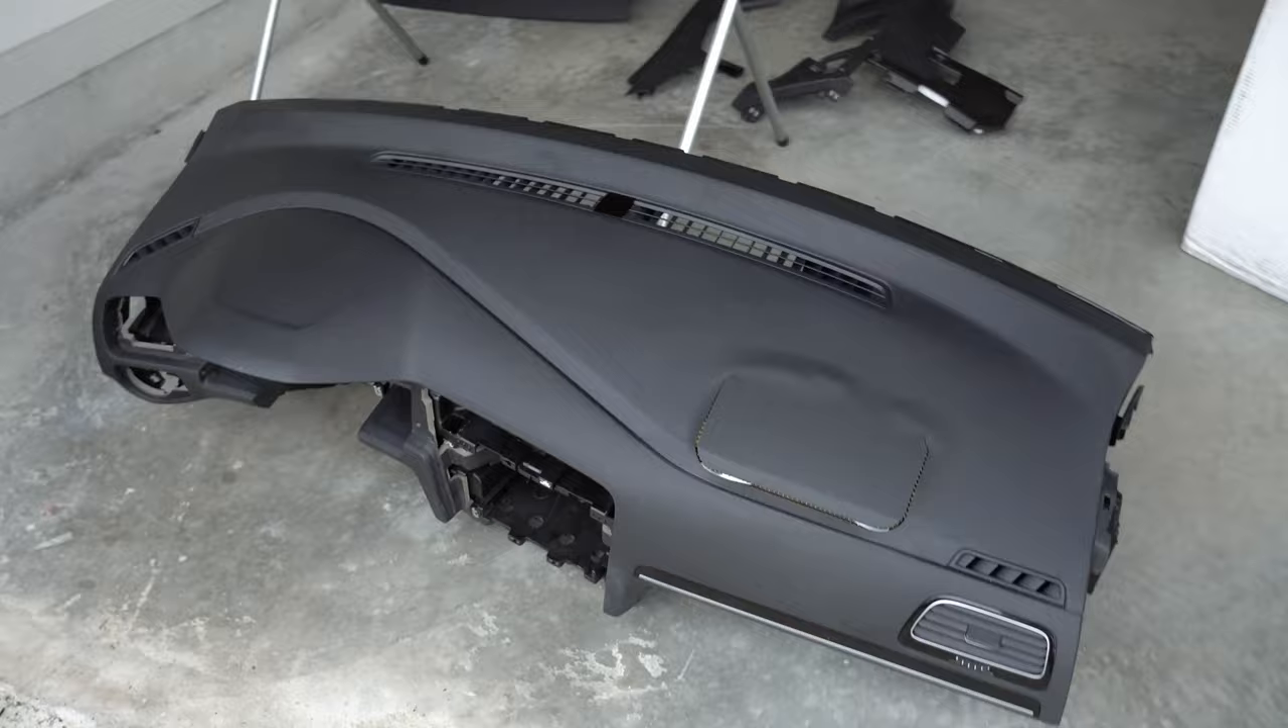And we no longer have a dash. Bare bones, but we got it out.